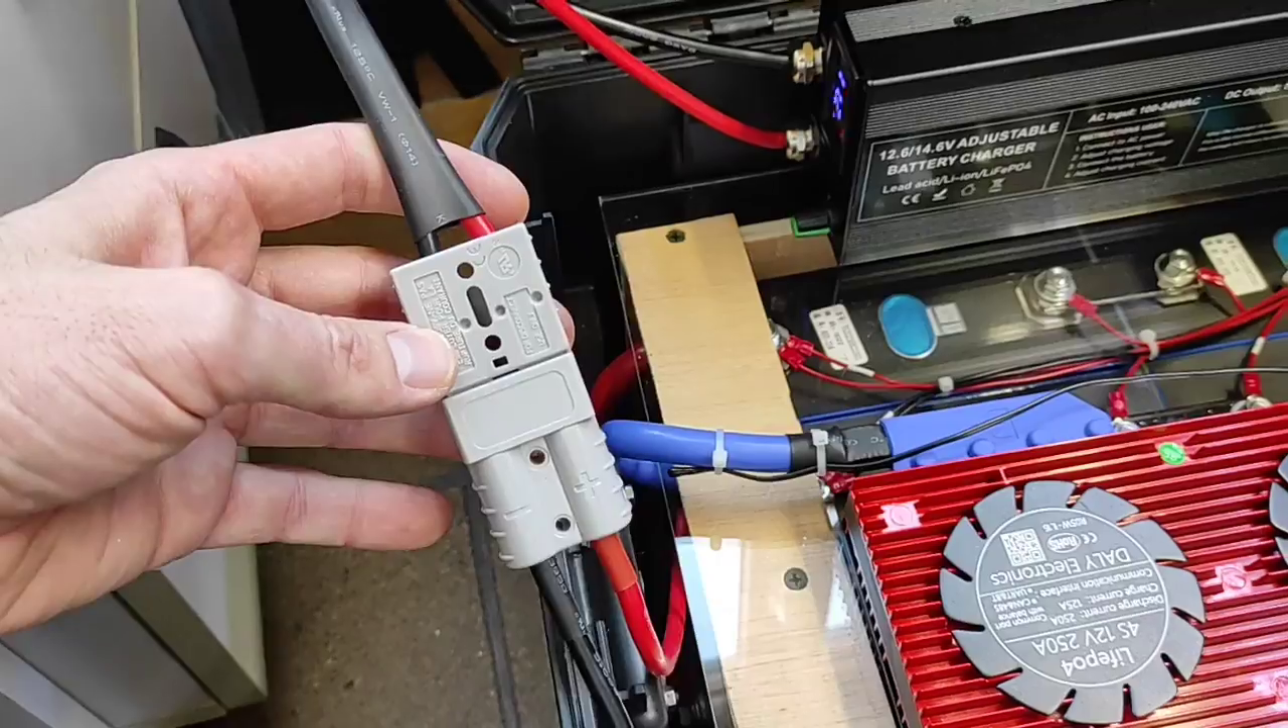Ahora mismo, pues ya he conectado el XT, este Anderson, perdón, de 50 amperios.